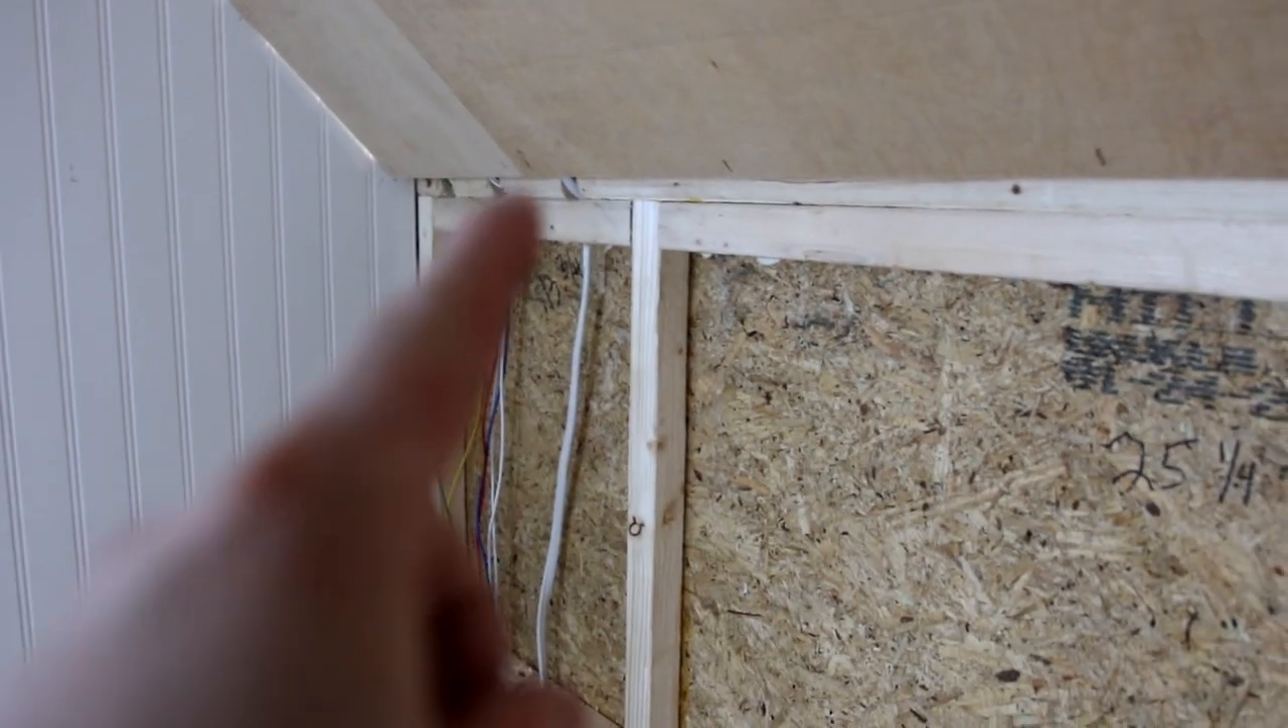I put in some bracing up here to help hold the cabinets that we're going to build.